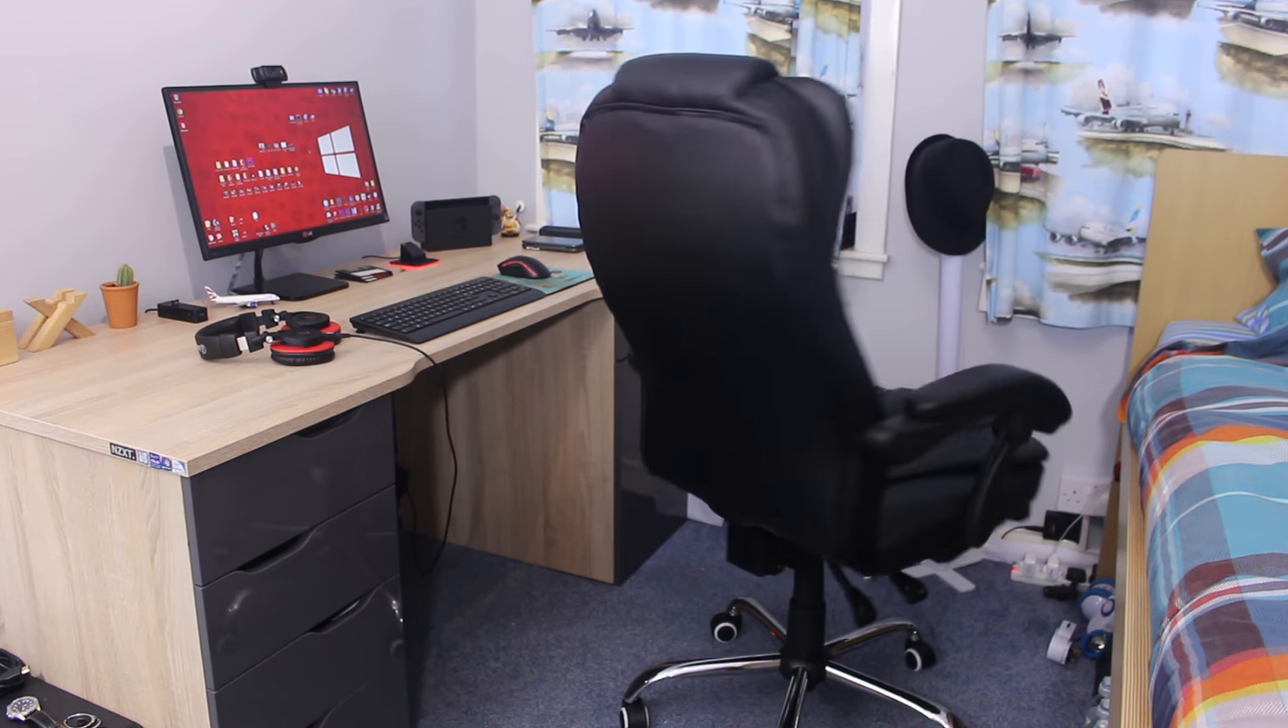And that's it. The chair is assembled.